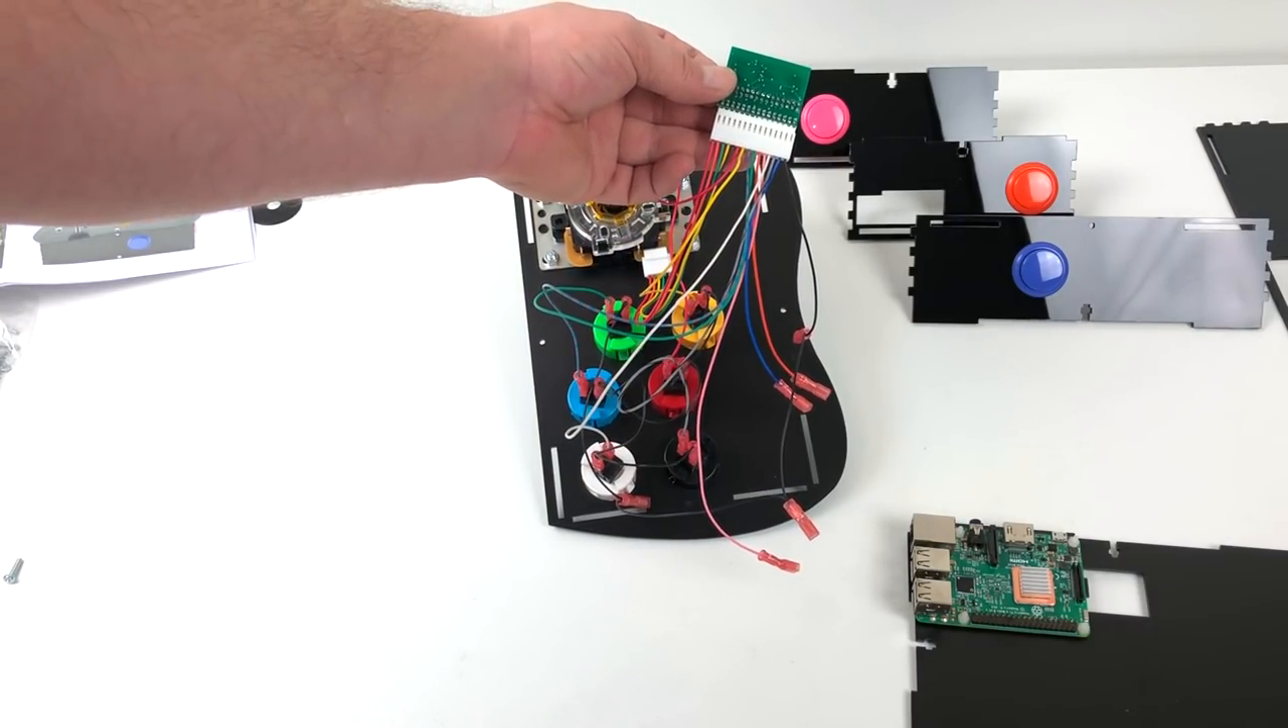And there we have it. We have the top six buttons wired up plus the joystick.